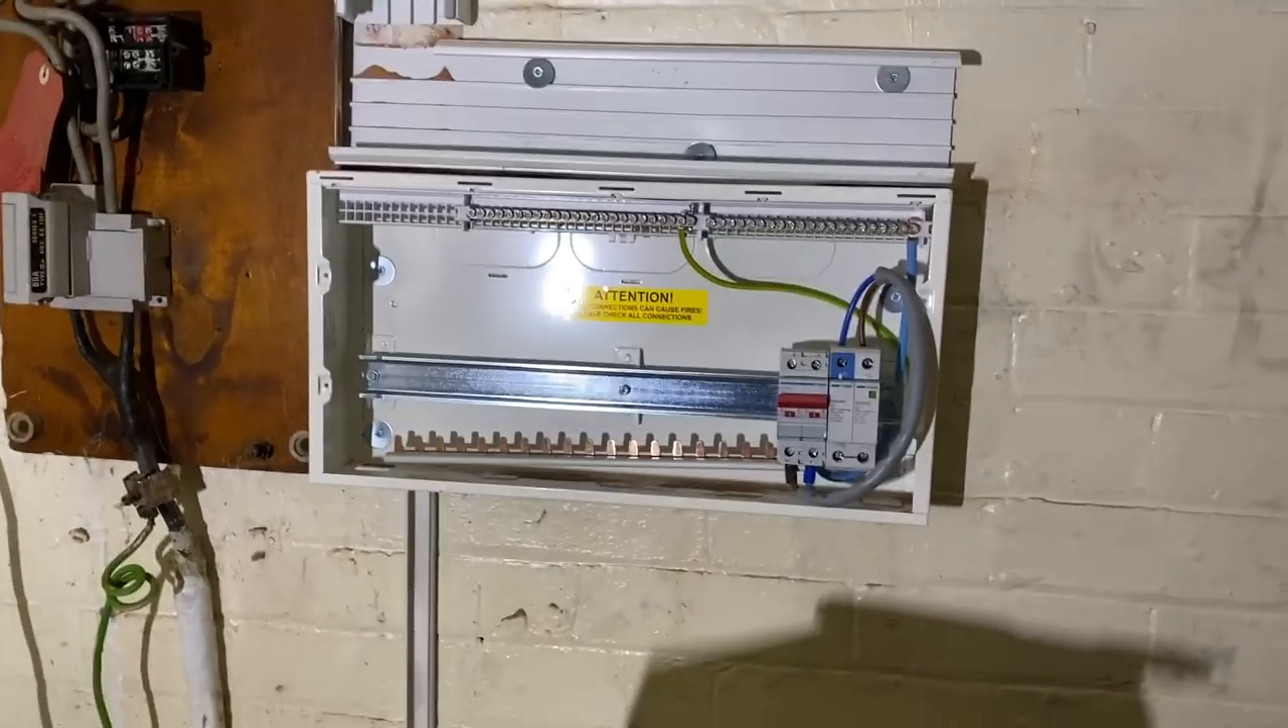Right, so I've got my consumer unit mounted, trunking pieces mounted now.